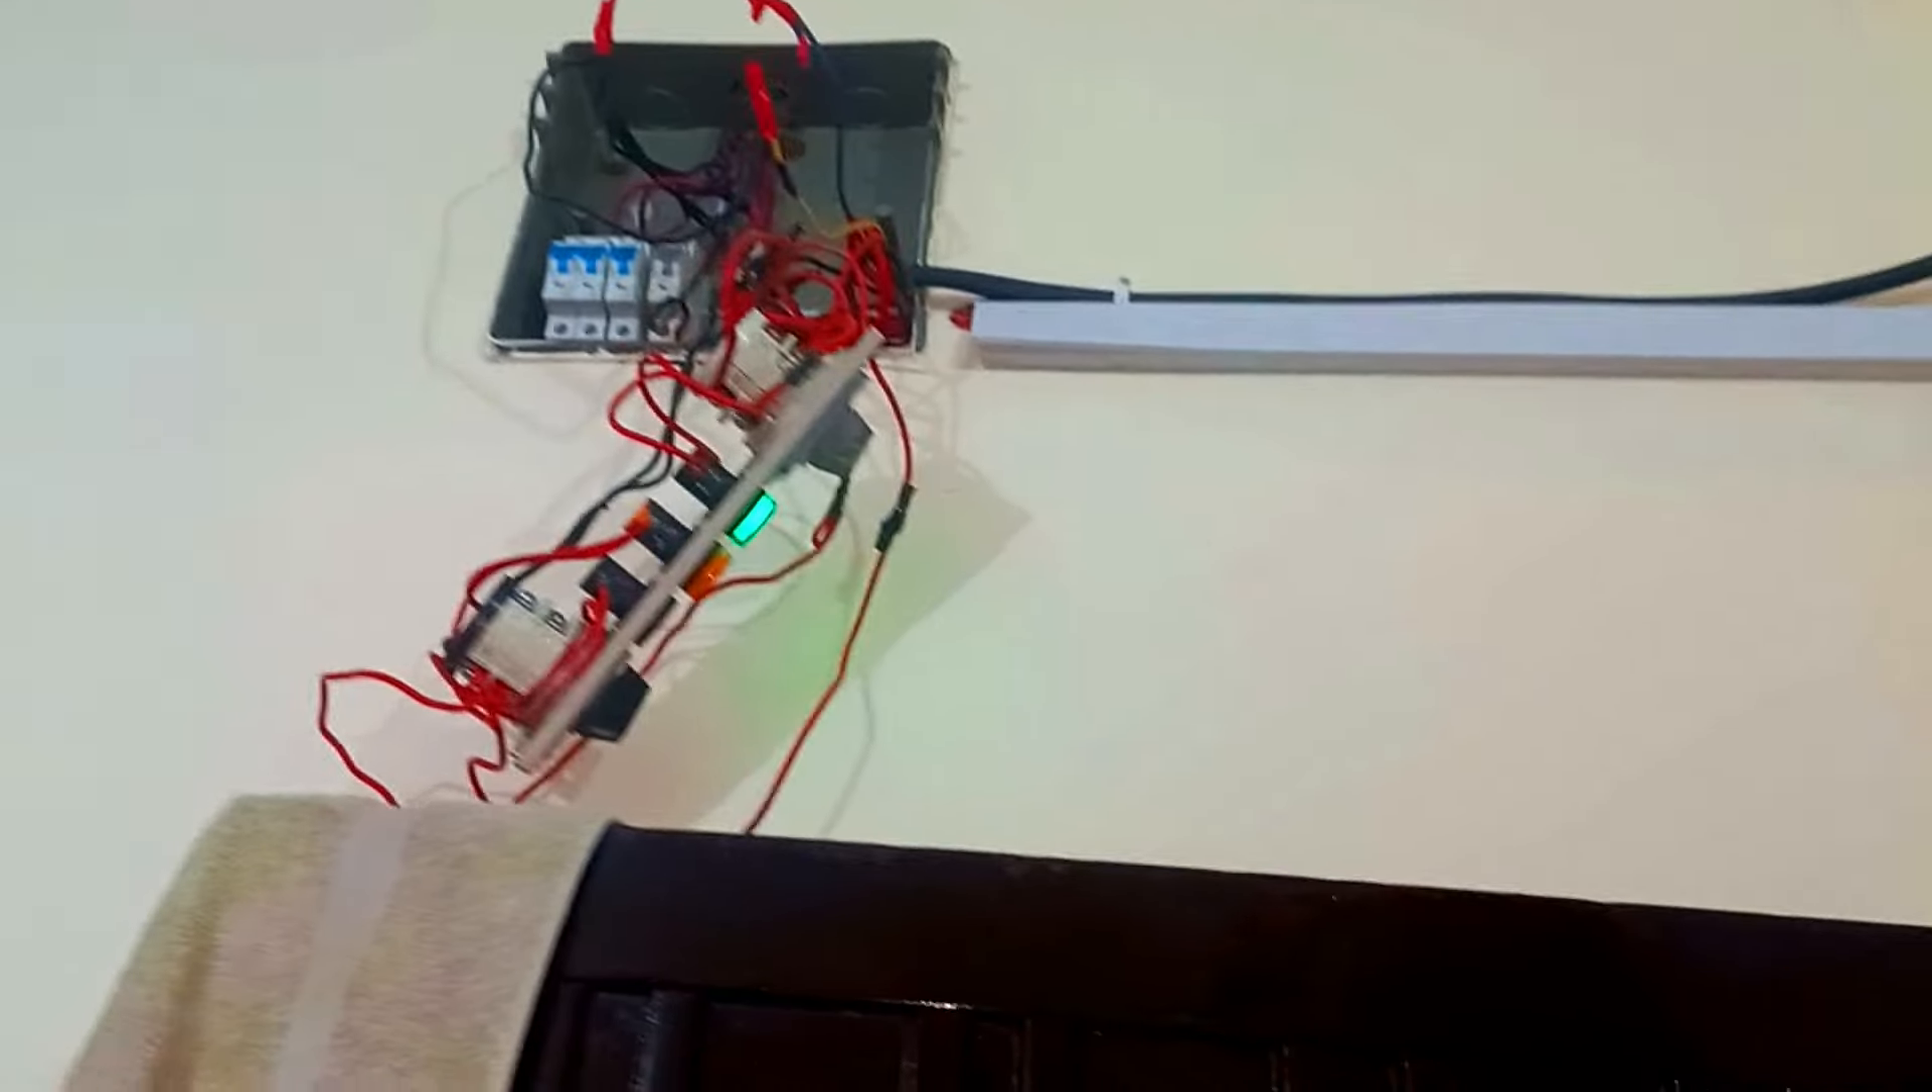یہاں پر ابھی وائرنگ کھلی ہوئی ہے چونکہ انویٹر ہینگ کرنا ہے۔